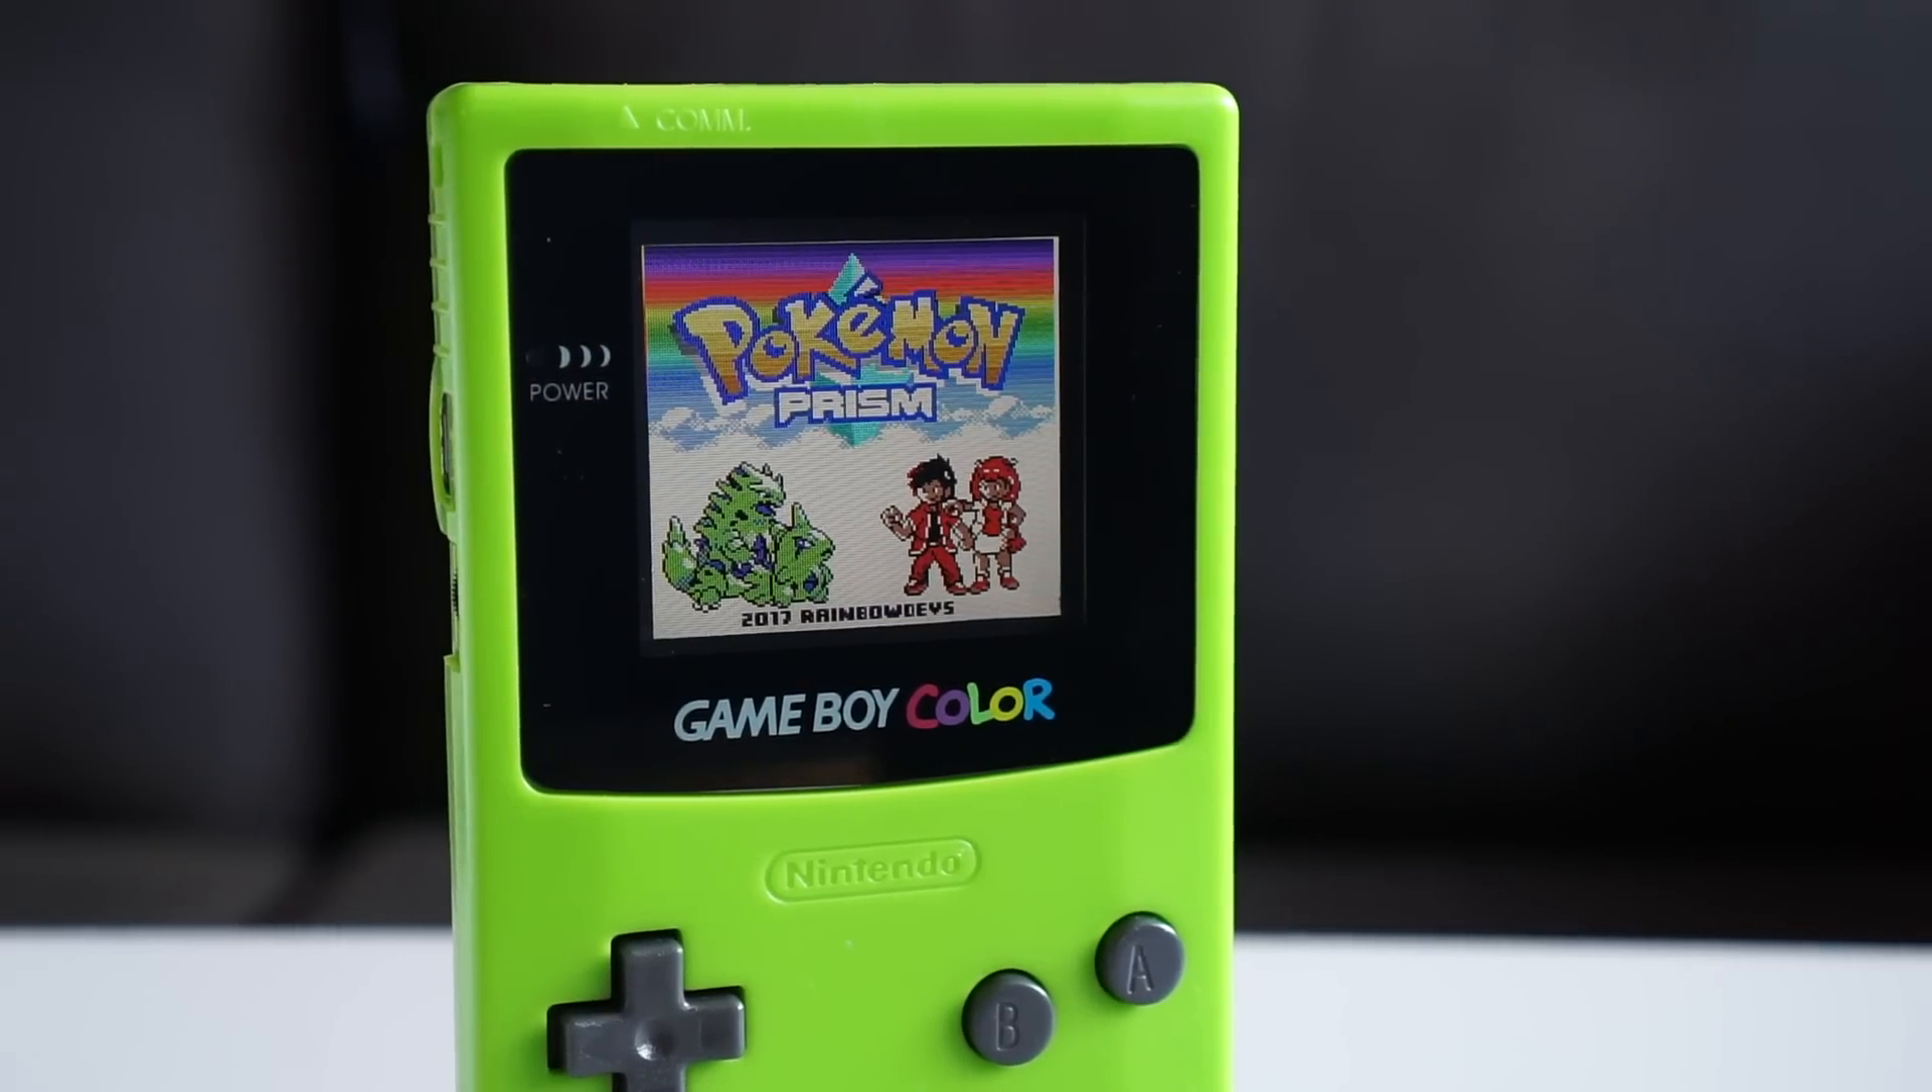Finally, I cleaned the display one last time, stuck down the new screen cover, and it was all done.